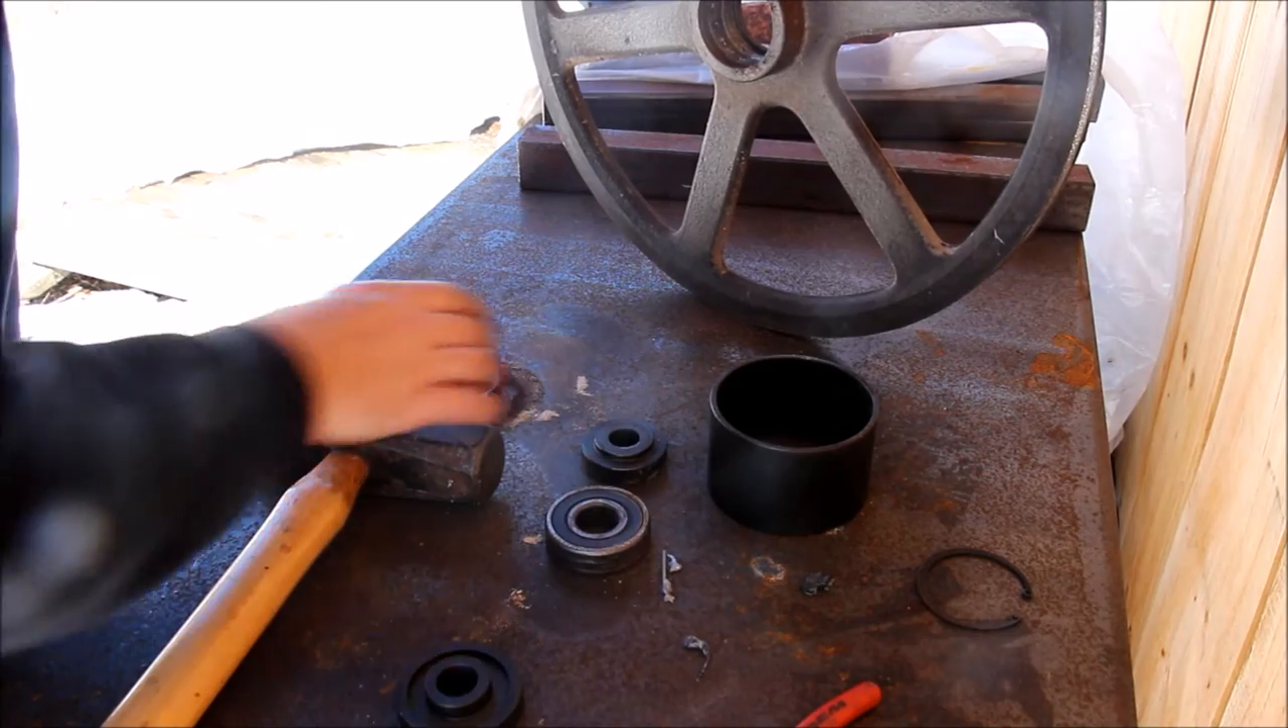The bearings are out. Grease everywhere. The seals have been compromised in some way.